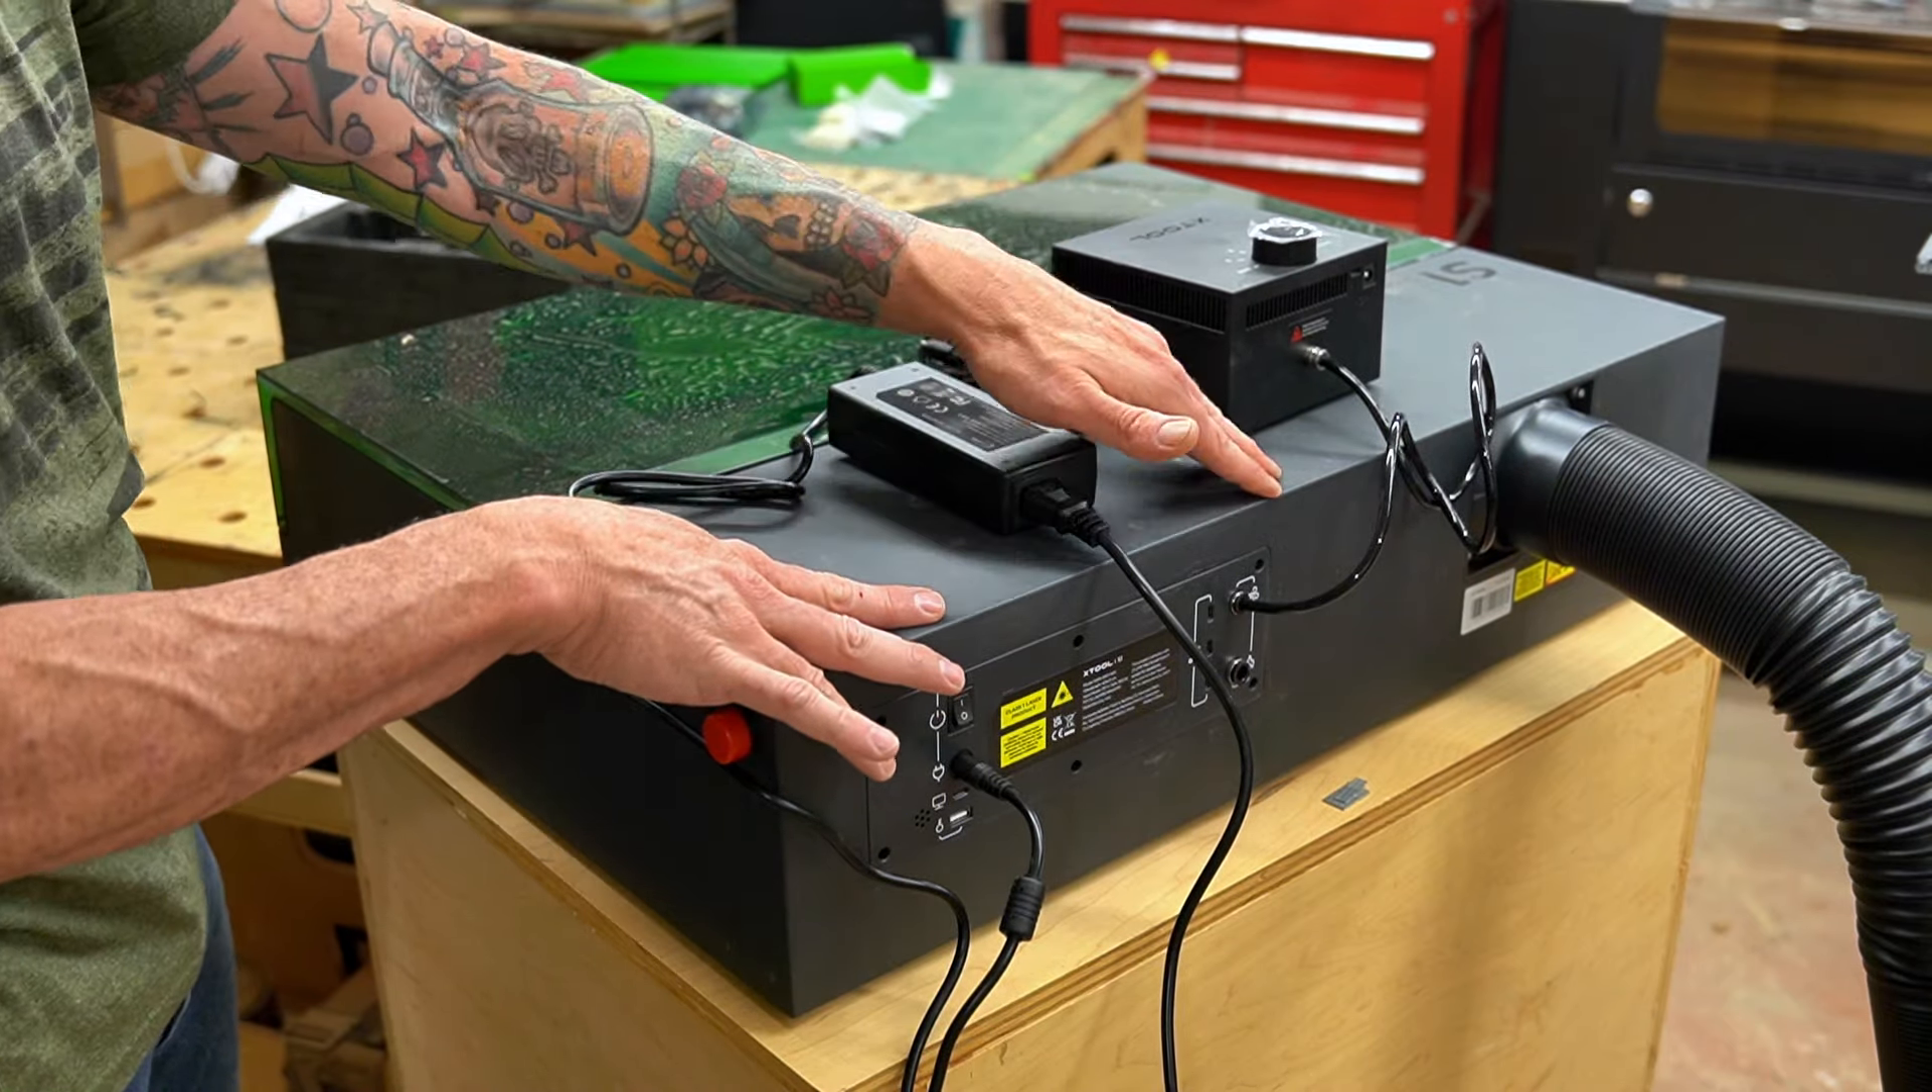So now we have our power supply plugged into the laser and we have our air assist a unit plugged in as well.